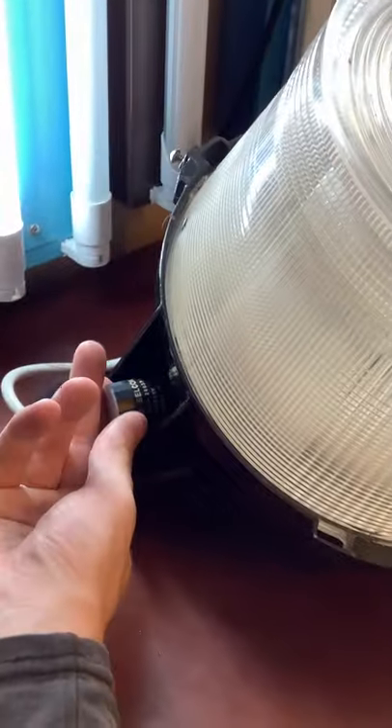All right so now the diffuser is on.